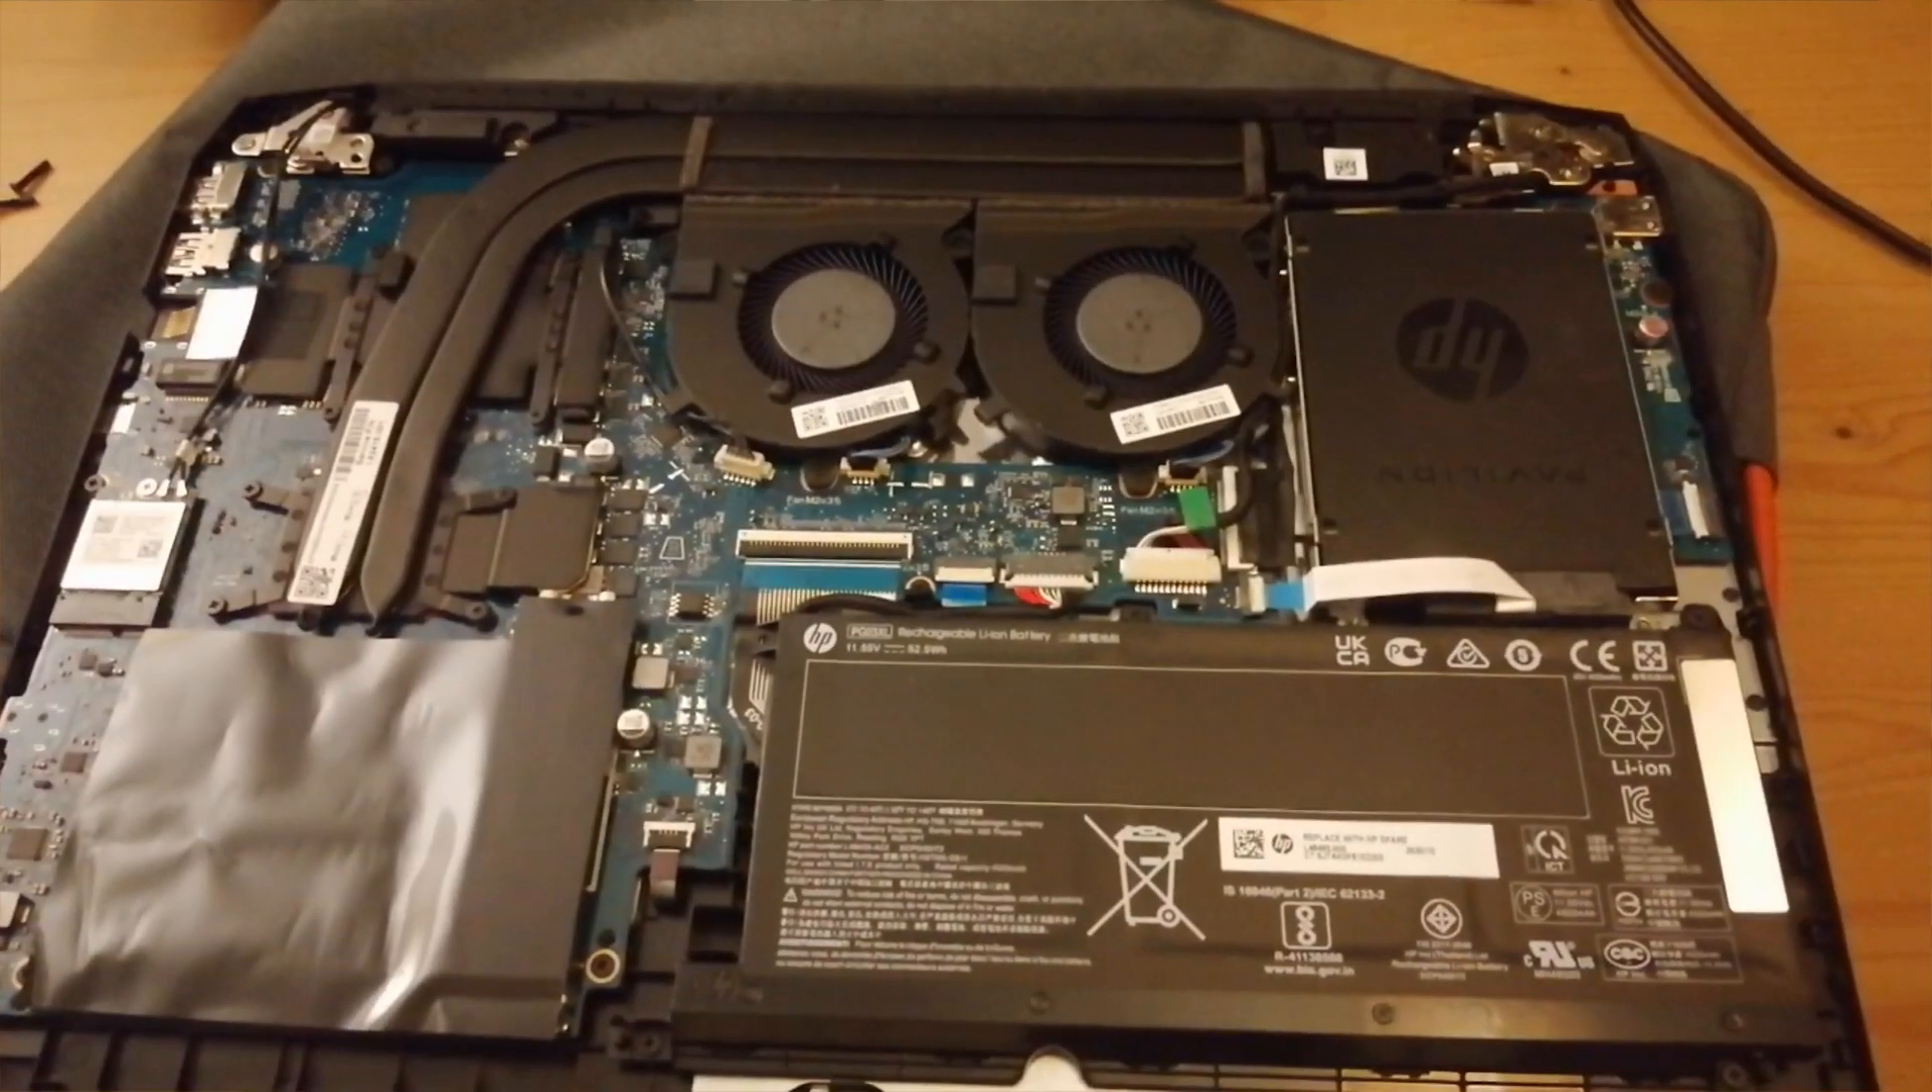Okay guys so now we've got the back successfully off.